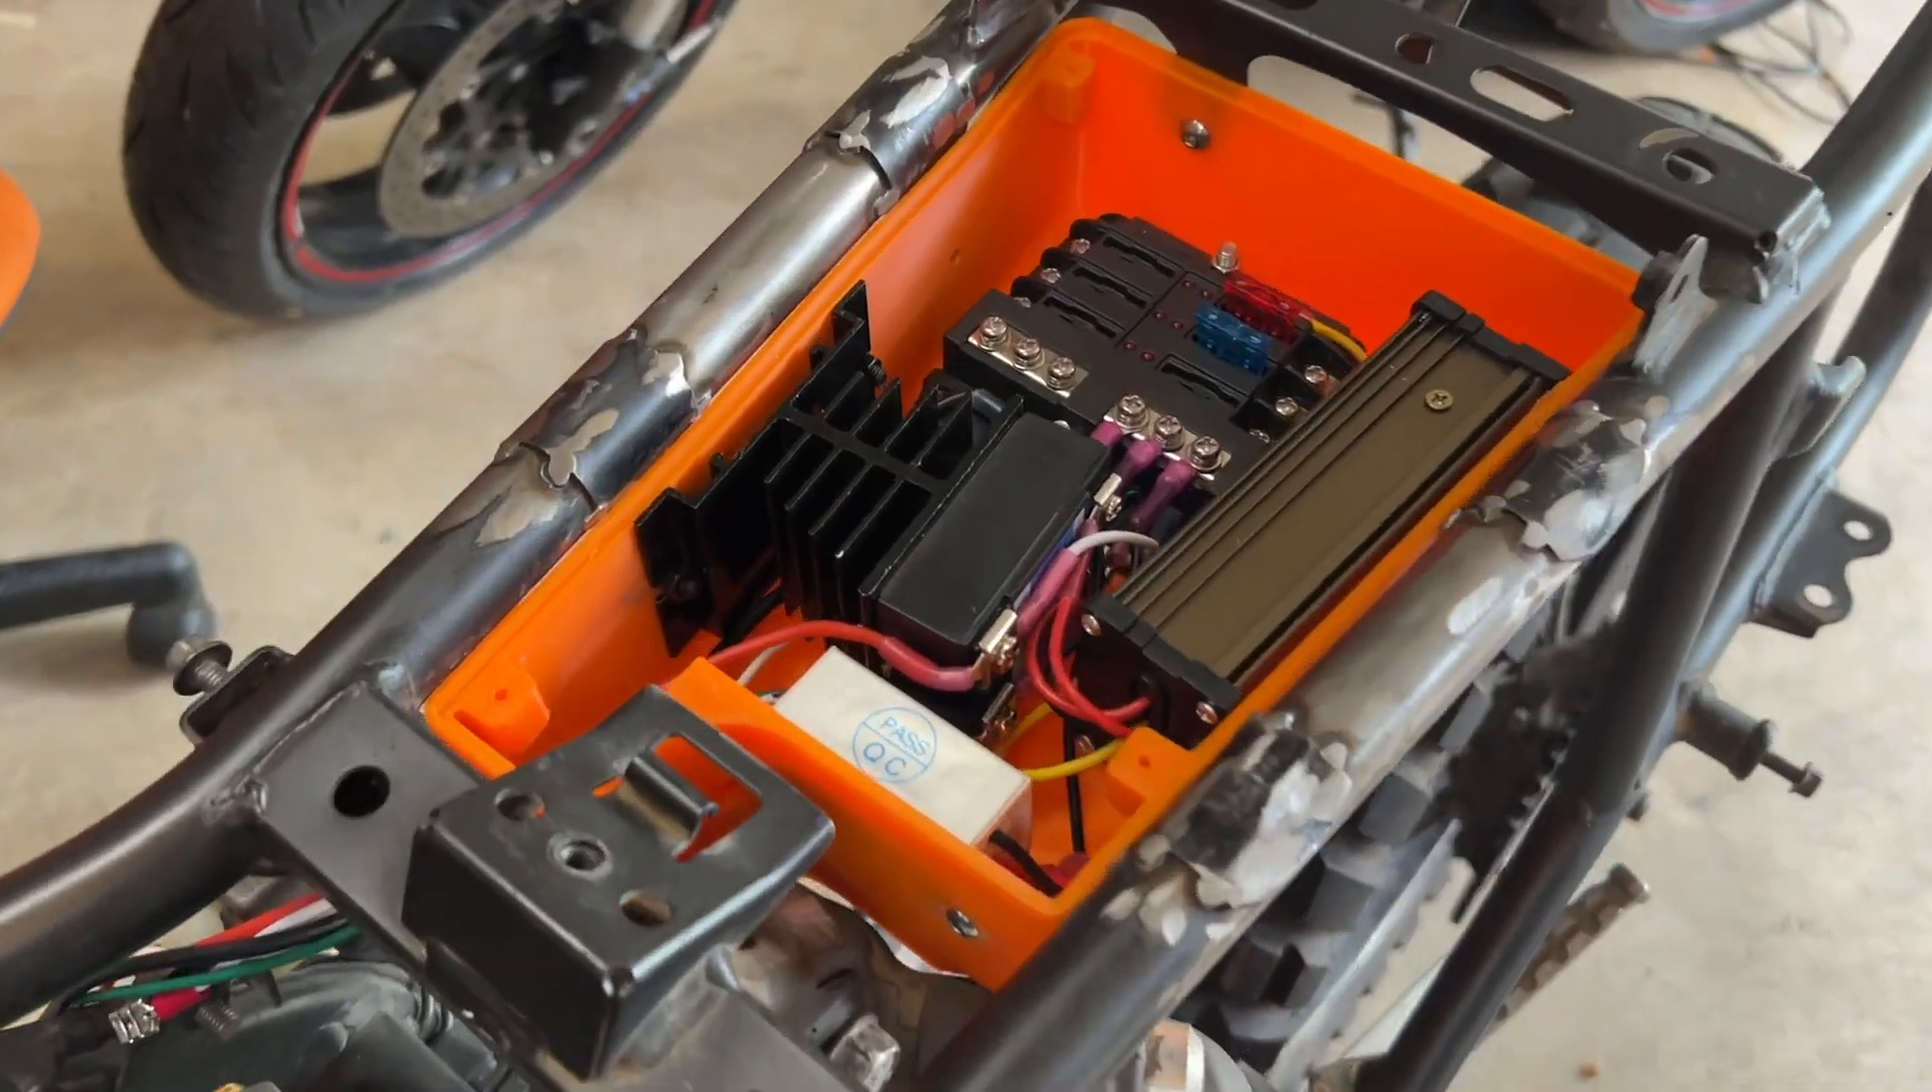Here is the wiring box mocked up inside the frame. And it just sits like that.